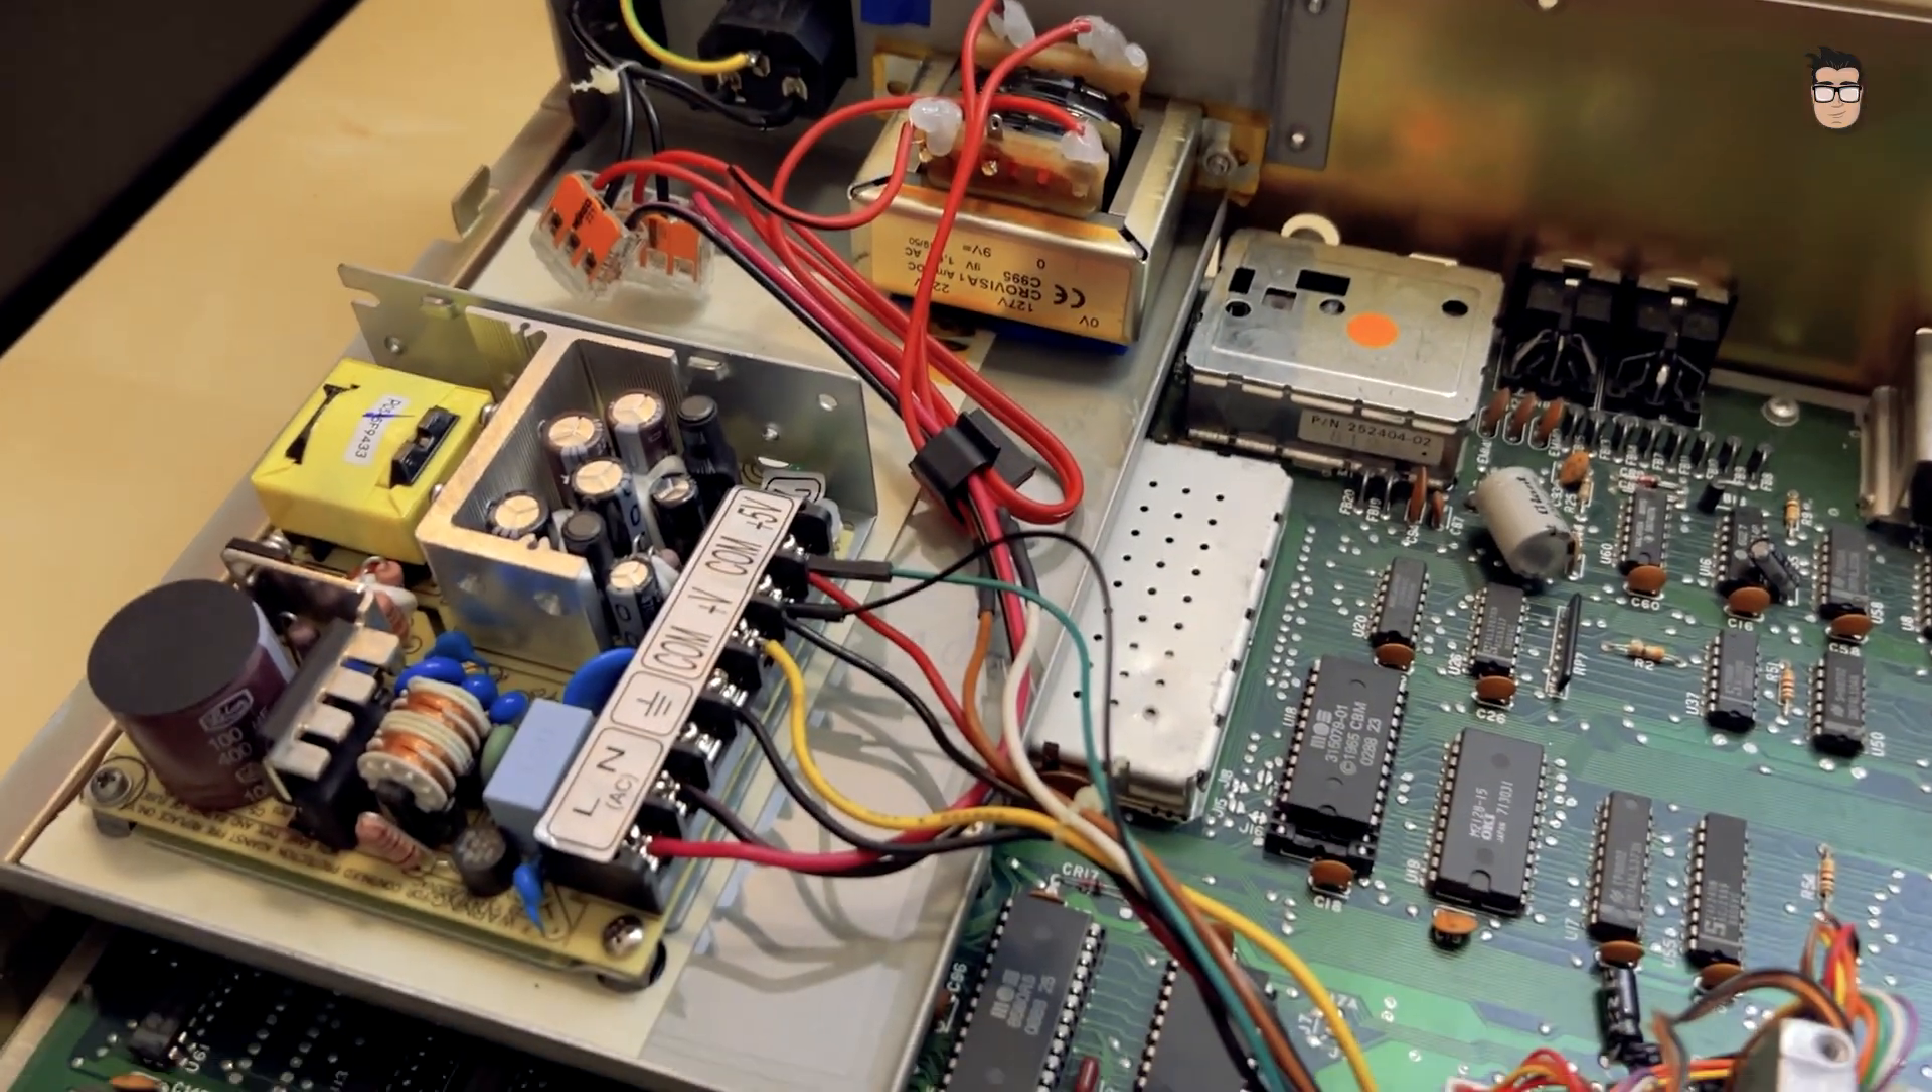I've replaced the DC power supply with a Meanwell R D50A, which provides the two voltage outputs we need.